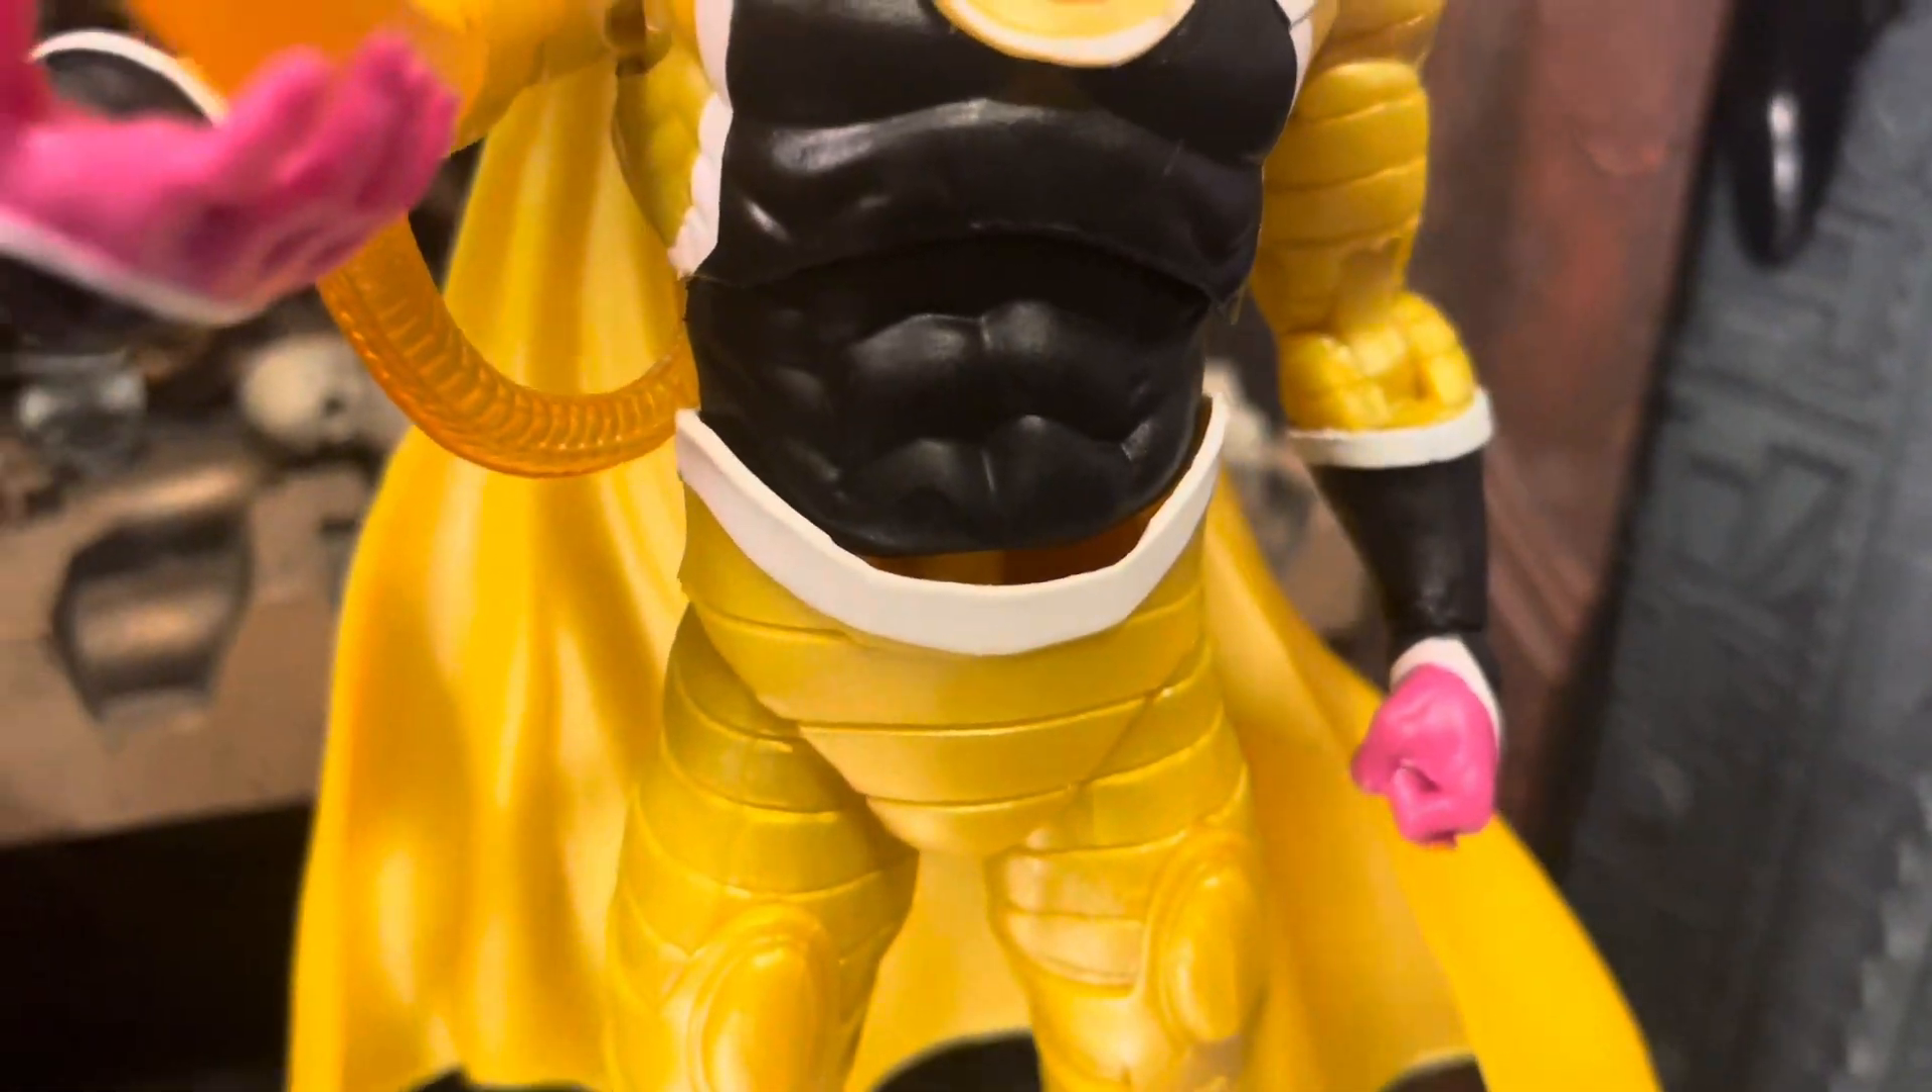So you can see there is a little gap there in his ribs or in his abdomen joint.